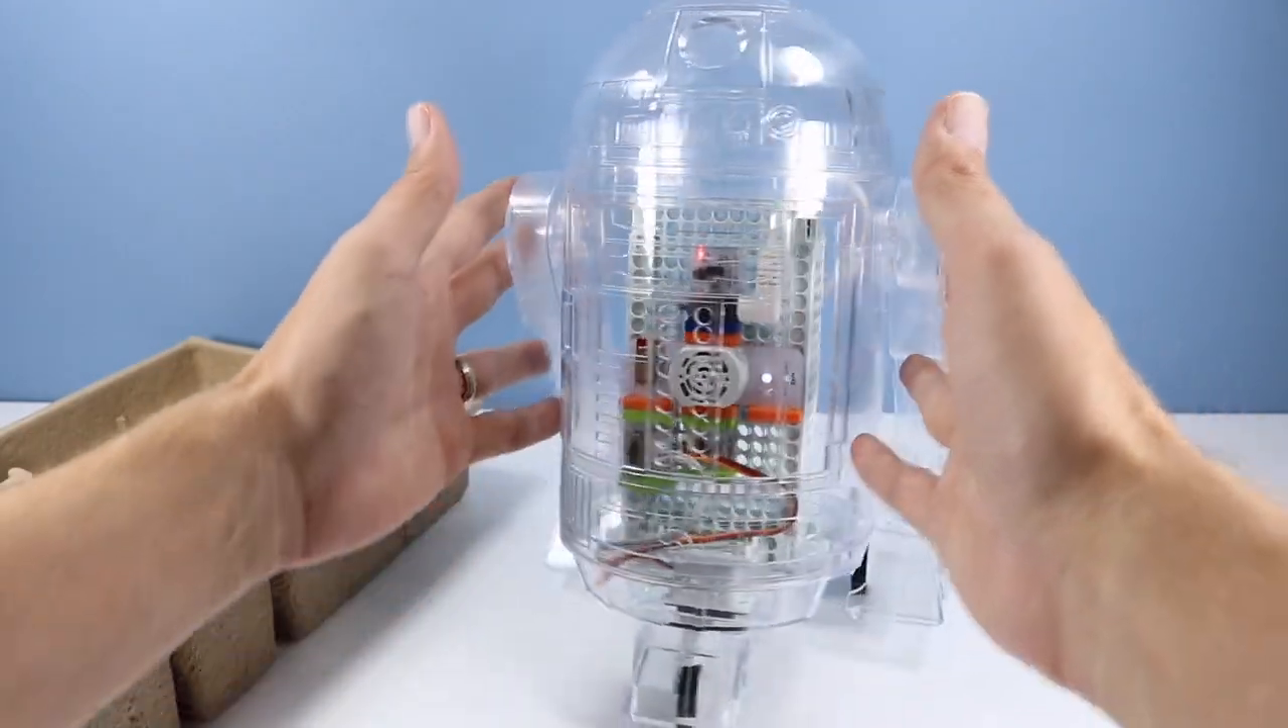And looks like we've constructed the main body of r2d2 here or any droid that you'd like to call it.